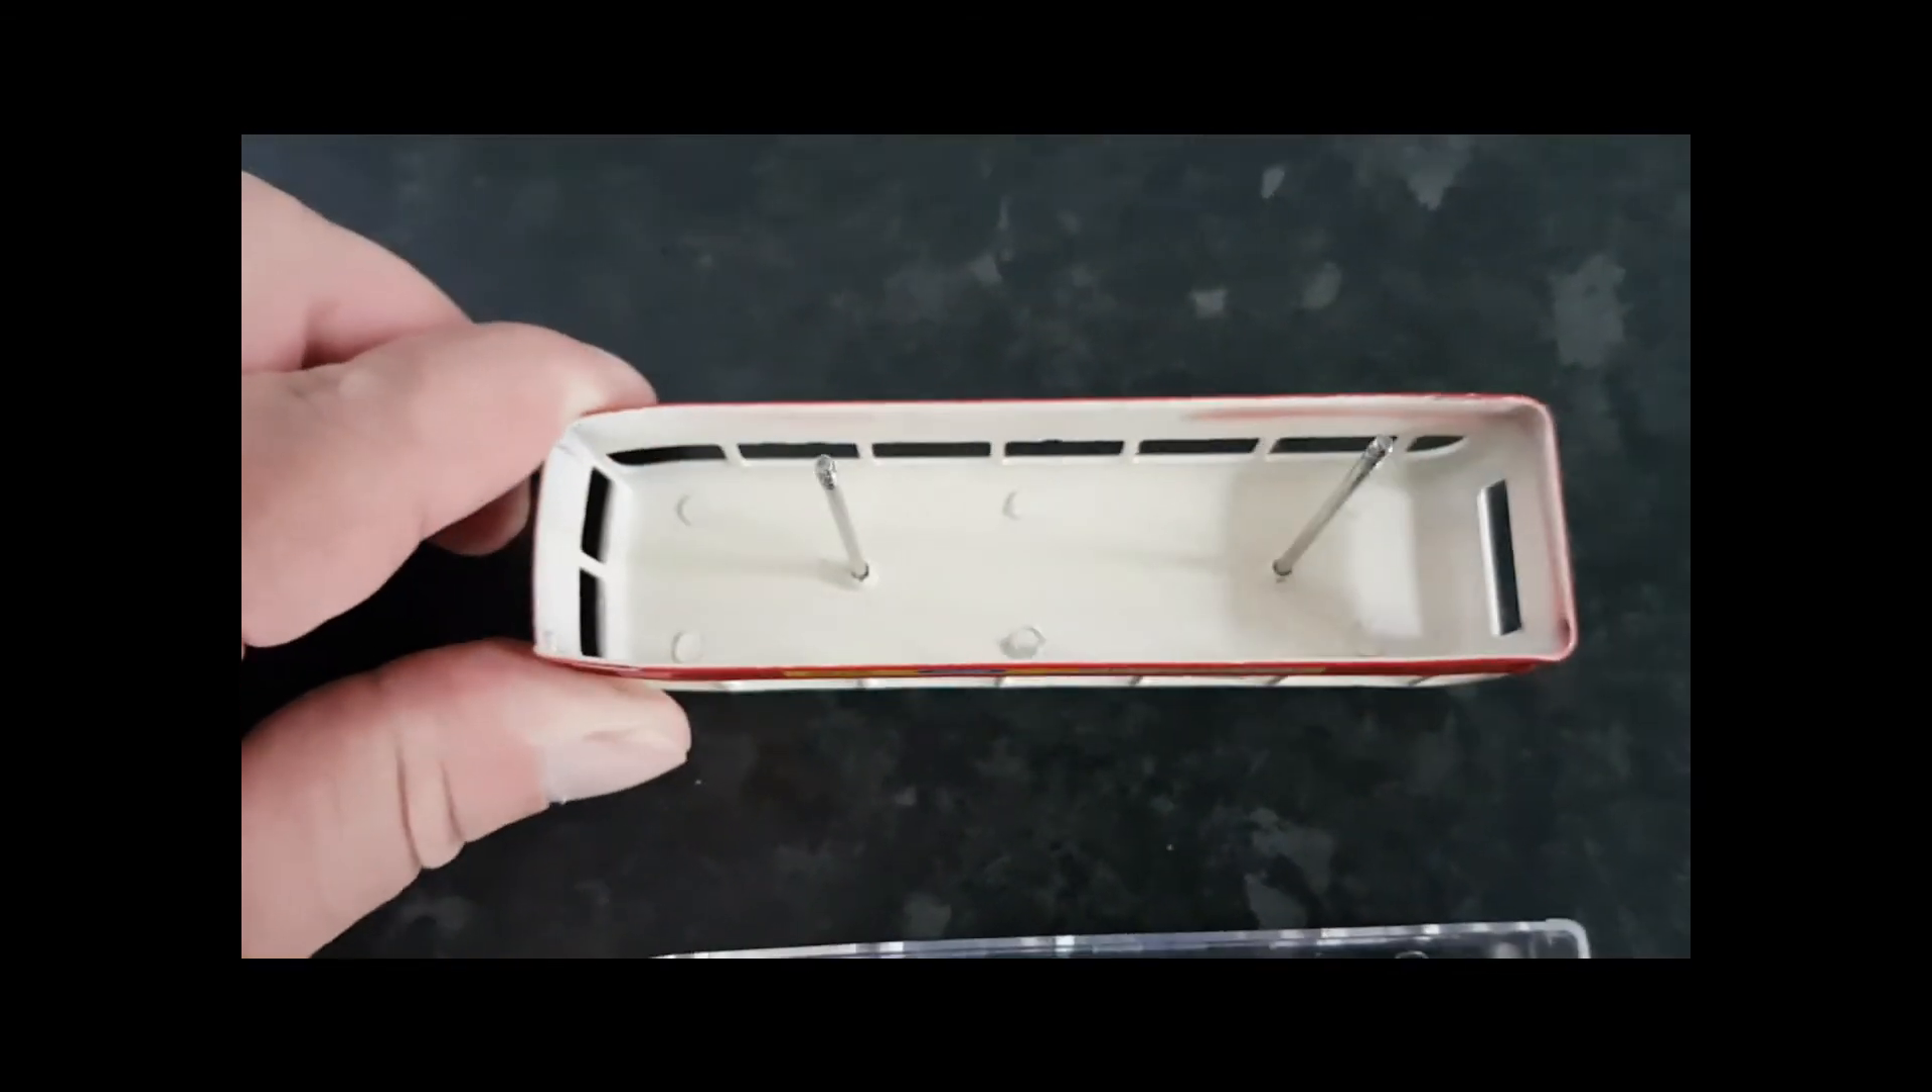And in the roof, of course, we've still got our two poles.